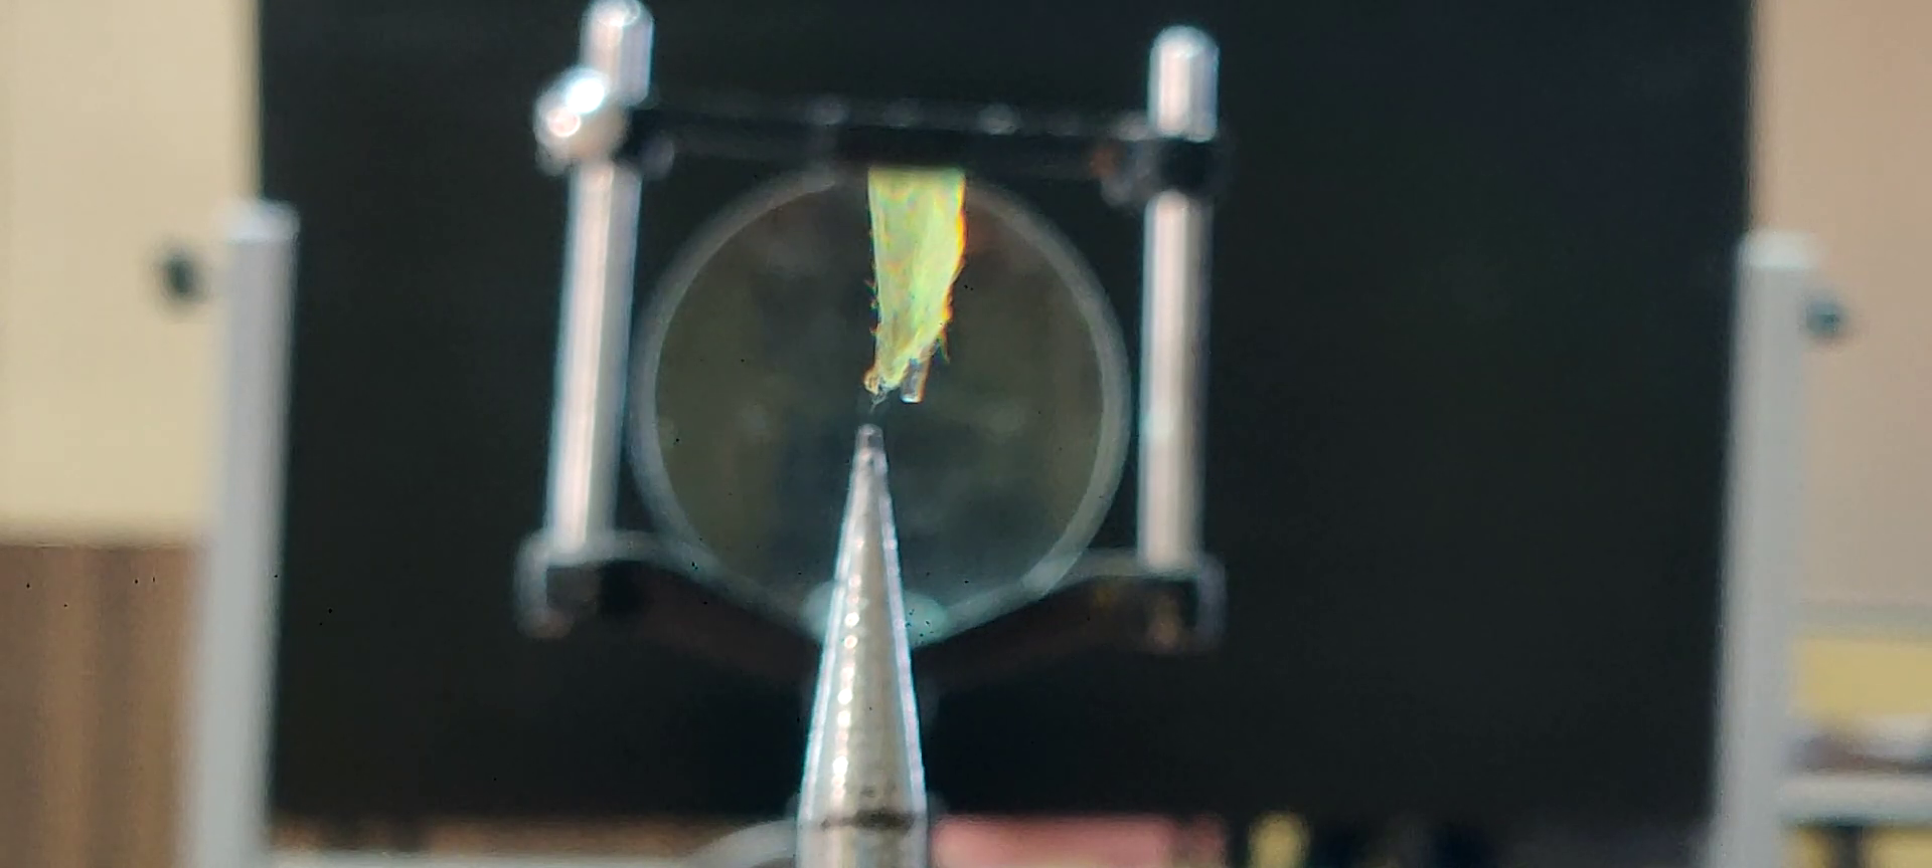Okay, there is a vertical gap, there is a slight horizontal distance in between them still.